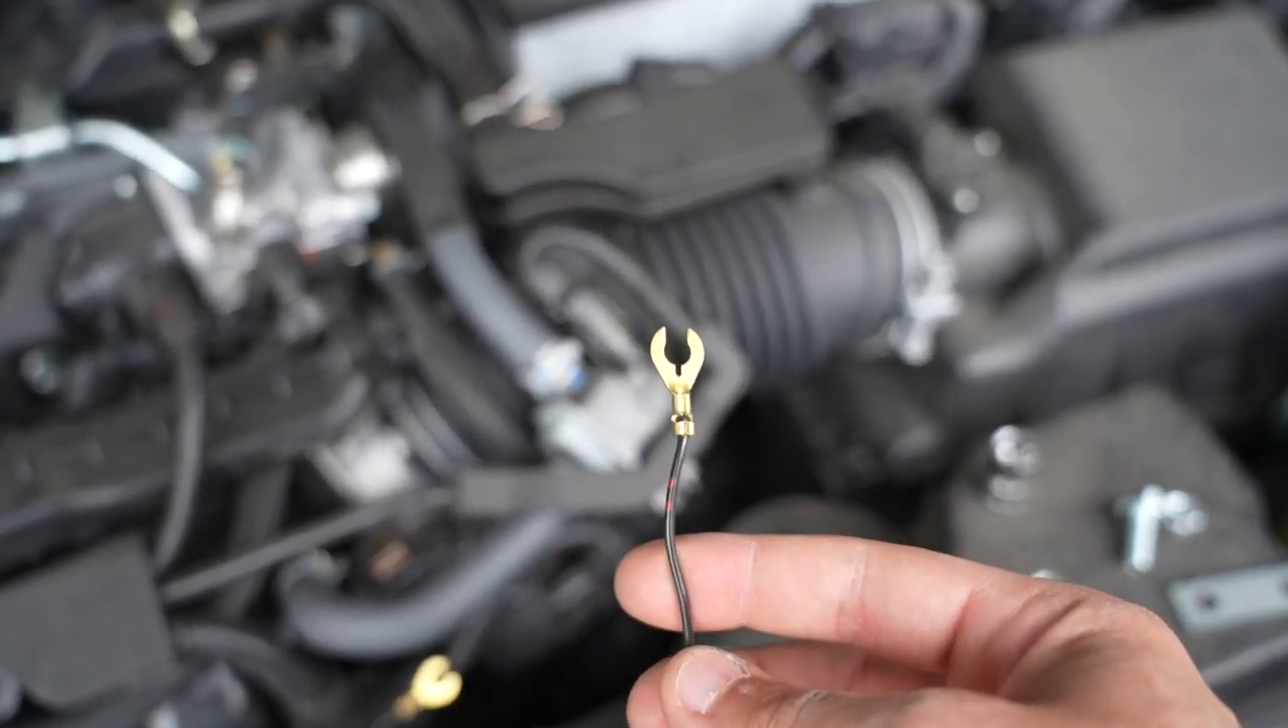And only thing left now to do is to go ahead and connect these uh ground wires.